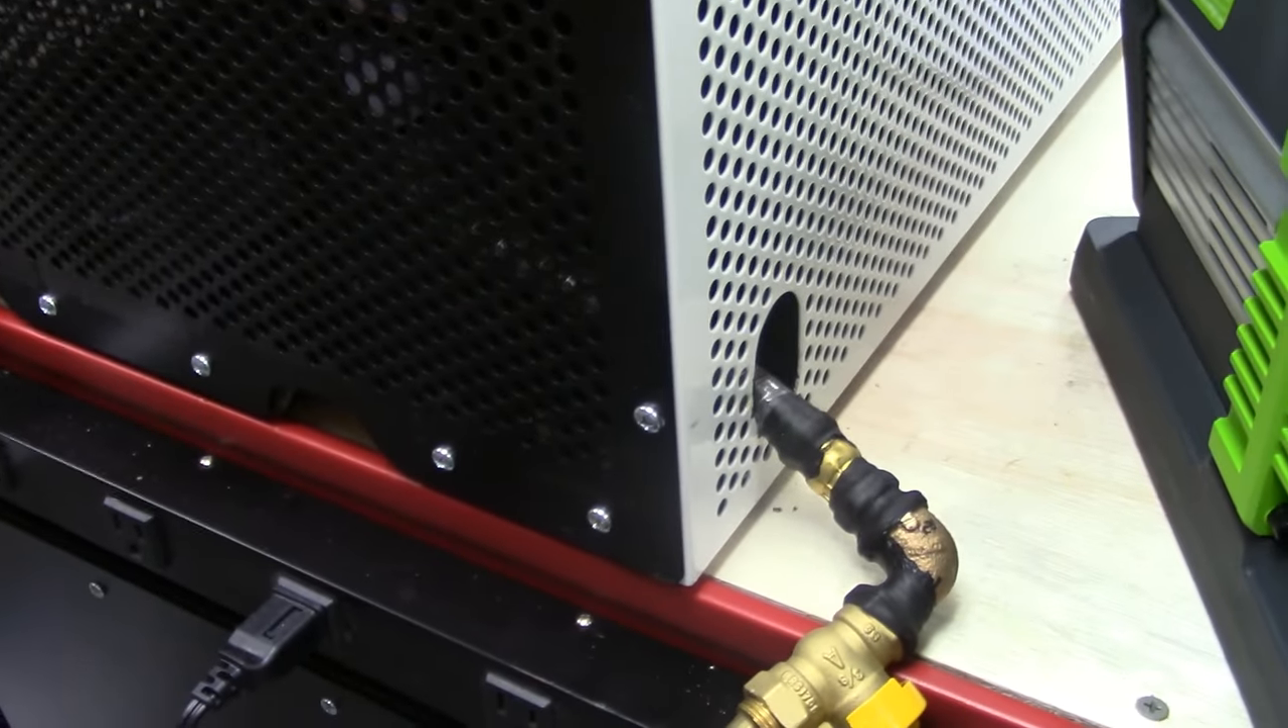You can see the liquid tape and that stretchy tape is put around here.